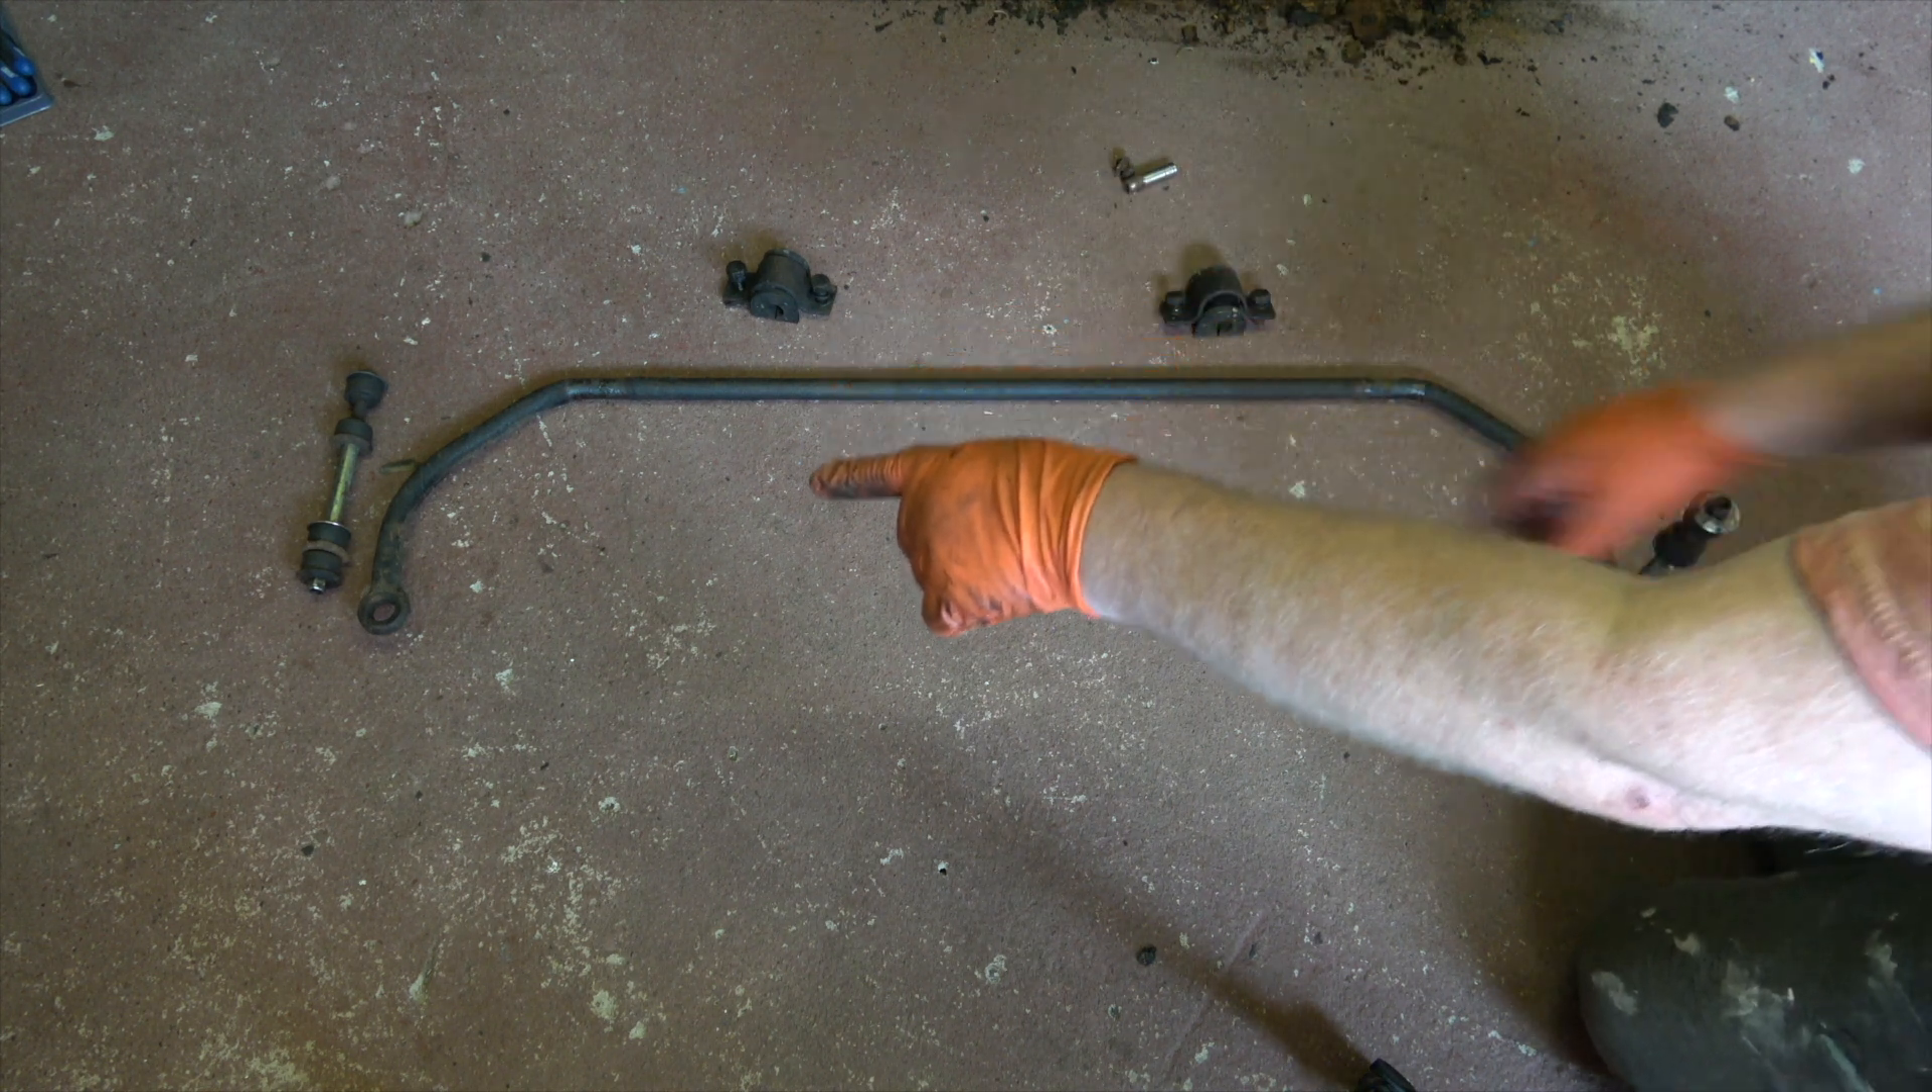Okay here is the anti roll bar removed.